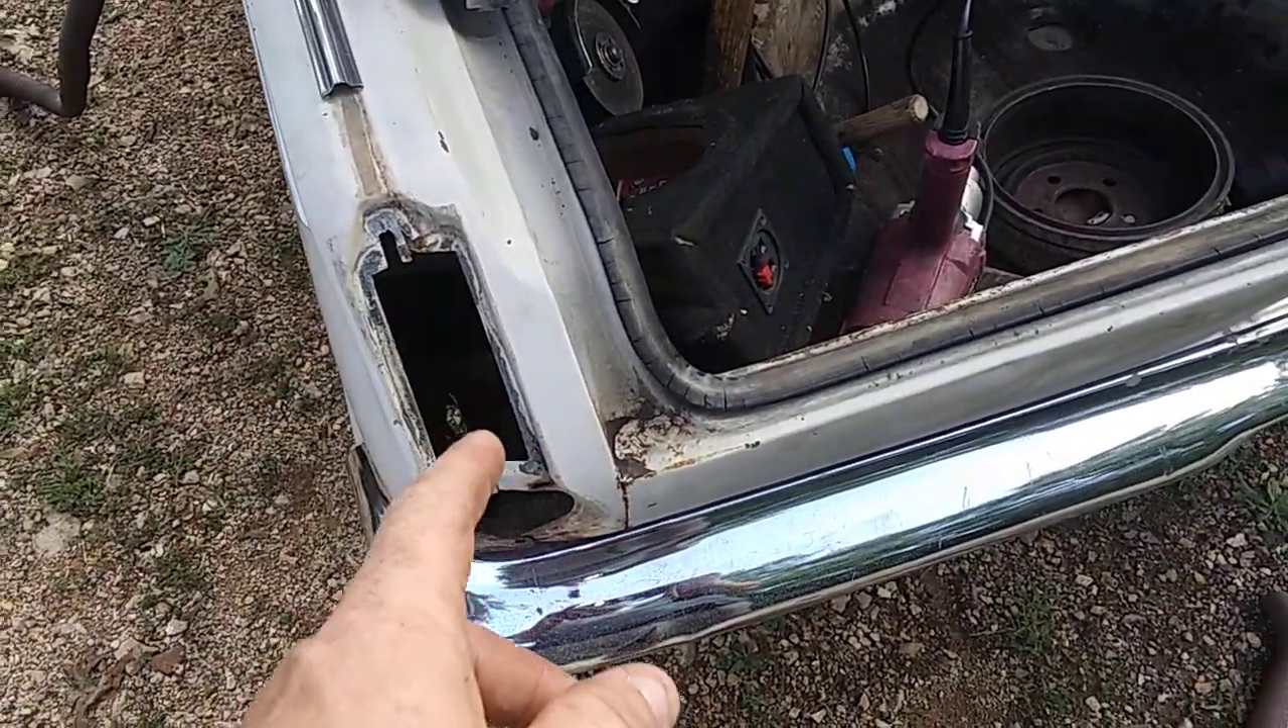As you can see, I took out the tail lights today.